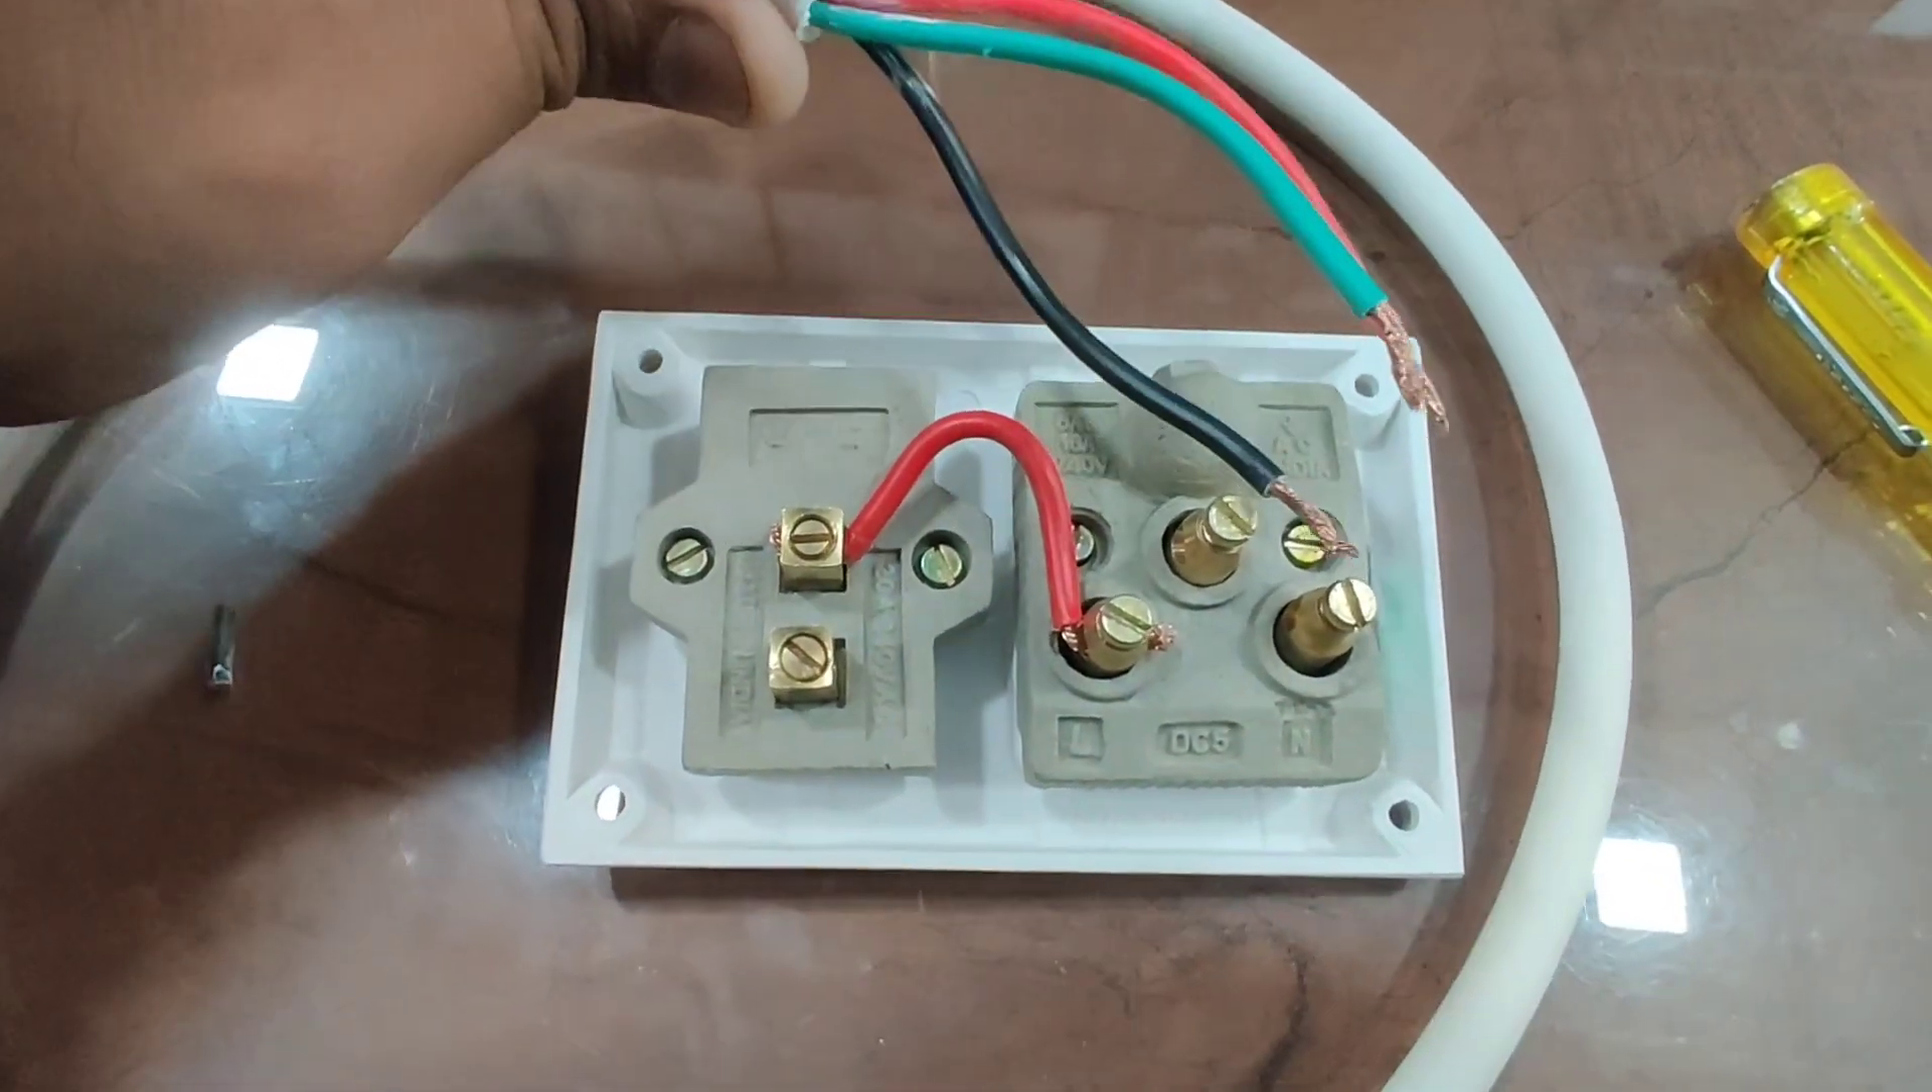आप देख सकते हैं हमने socket और switch को connect कर लिया है।